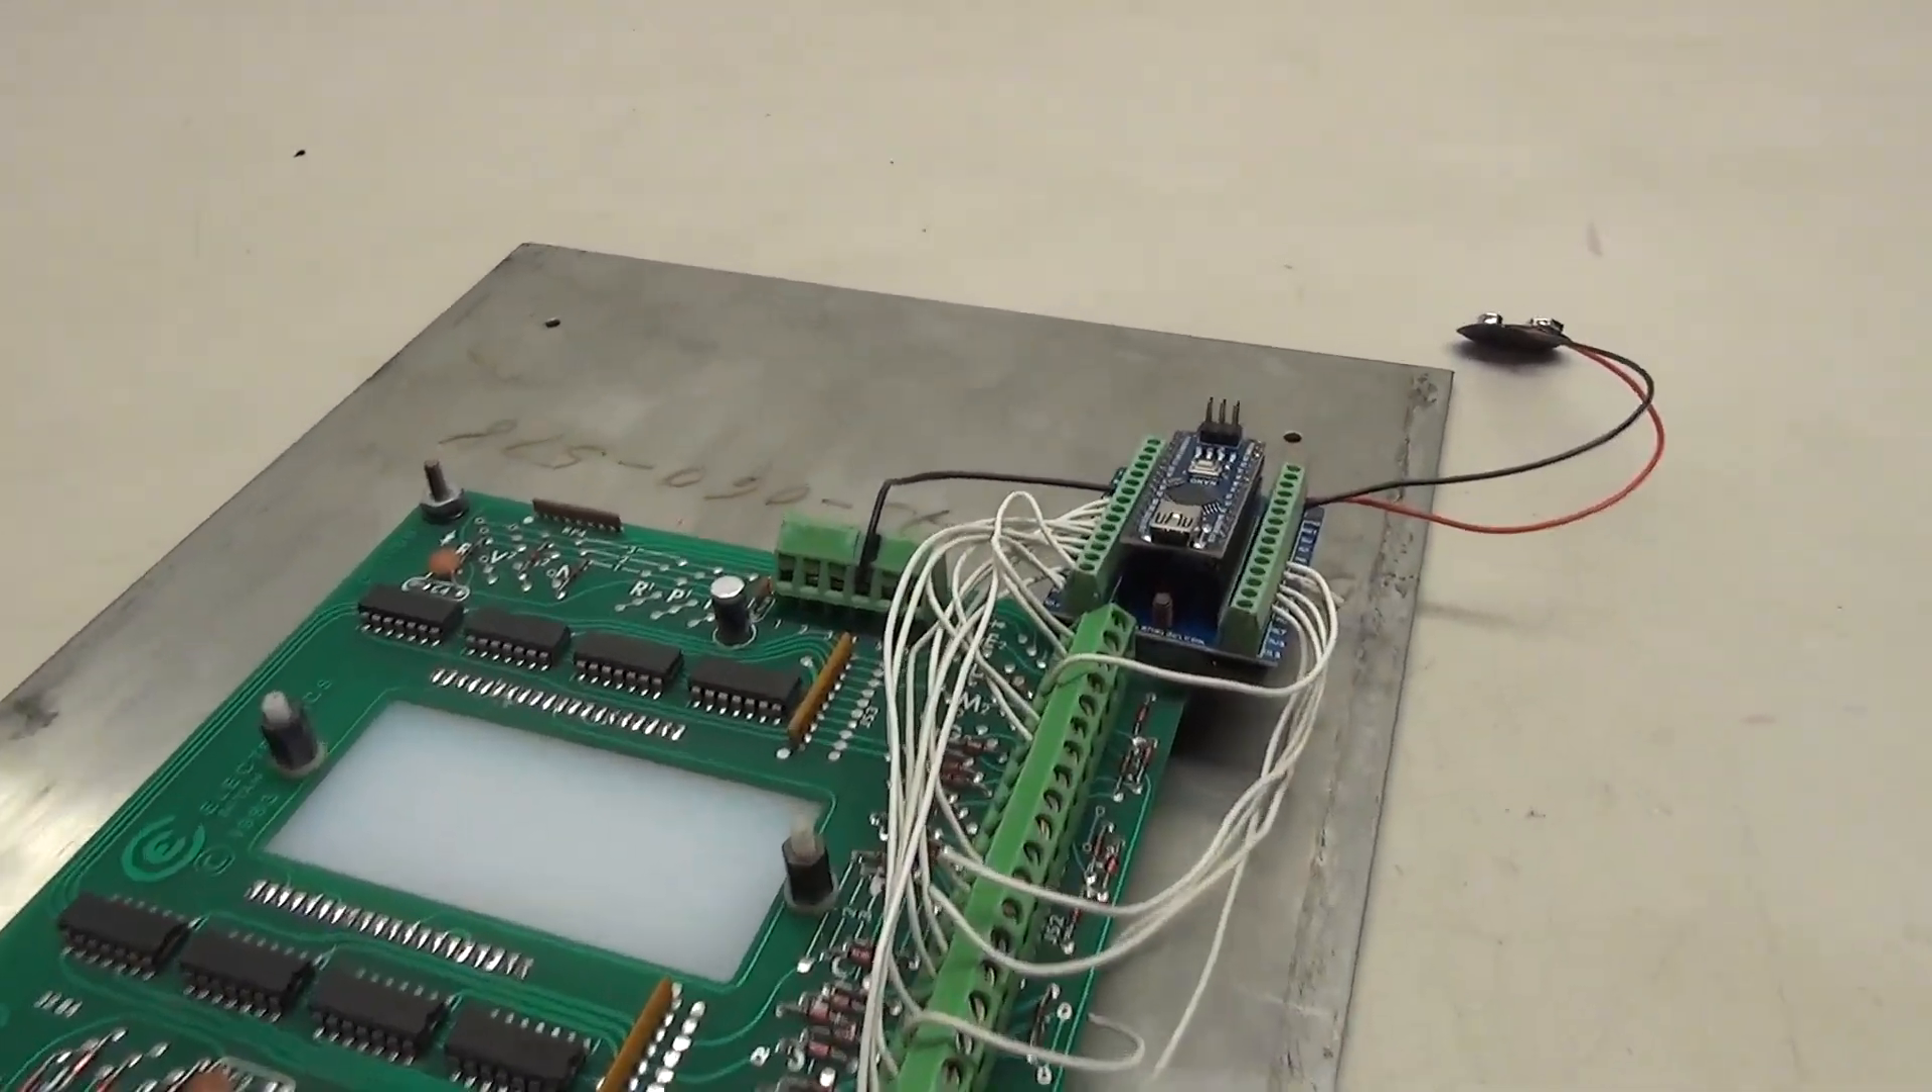So the wiring of the panel is complete we have all these big clusters of wires that go to our Arduino.